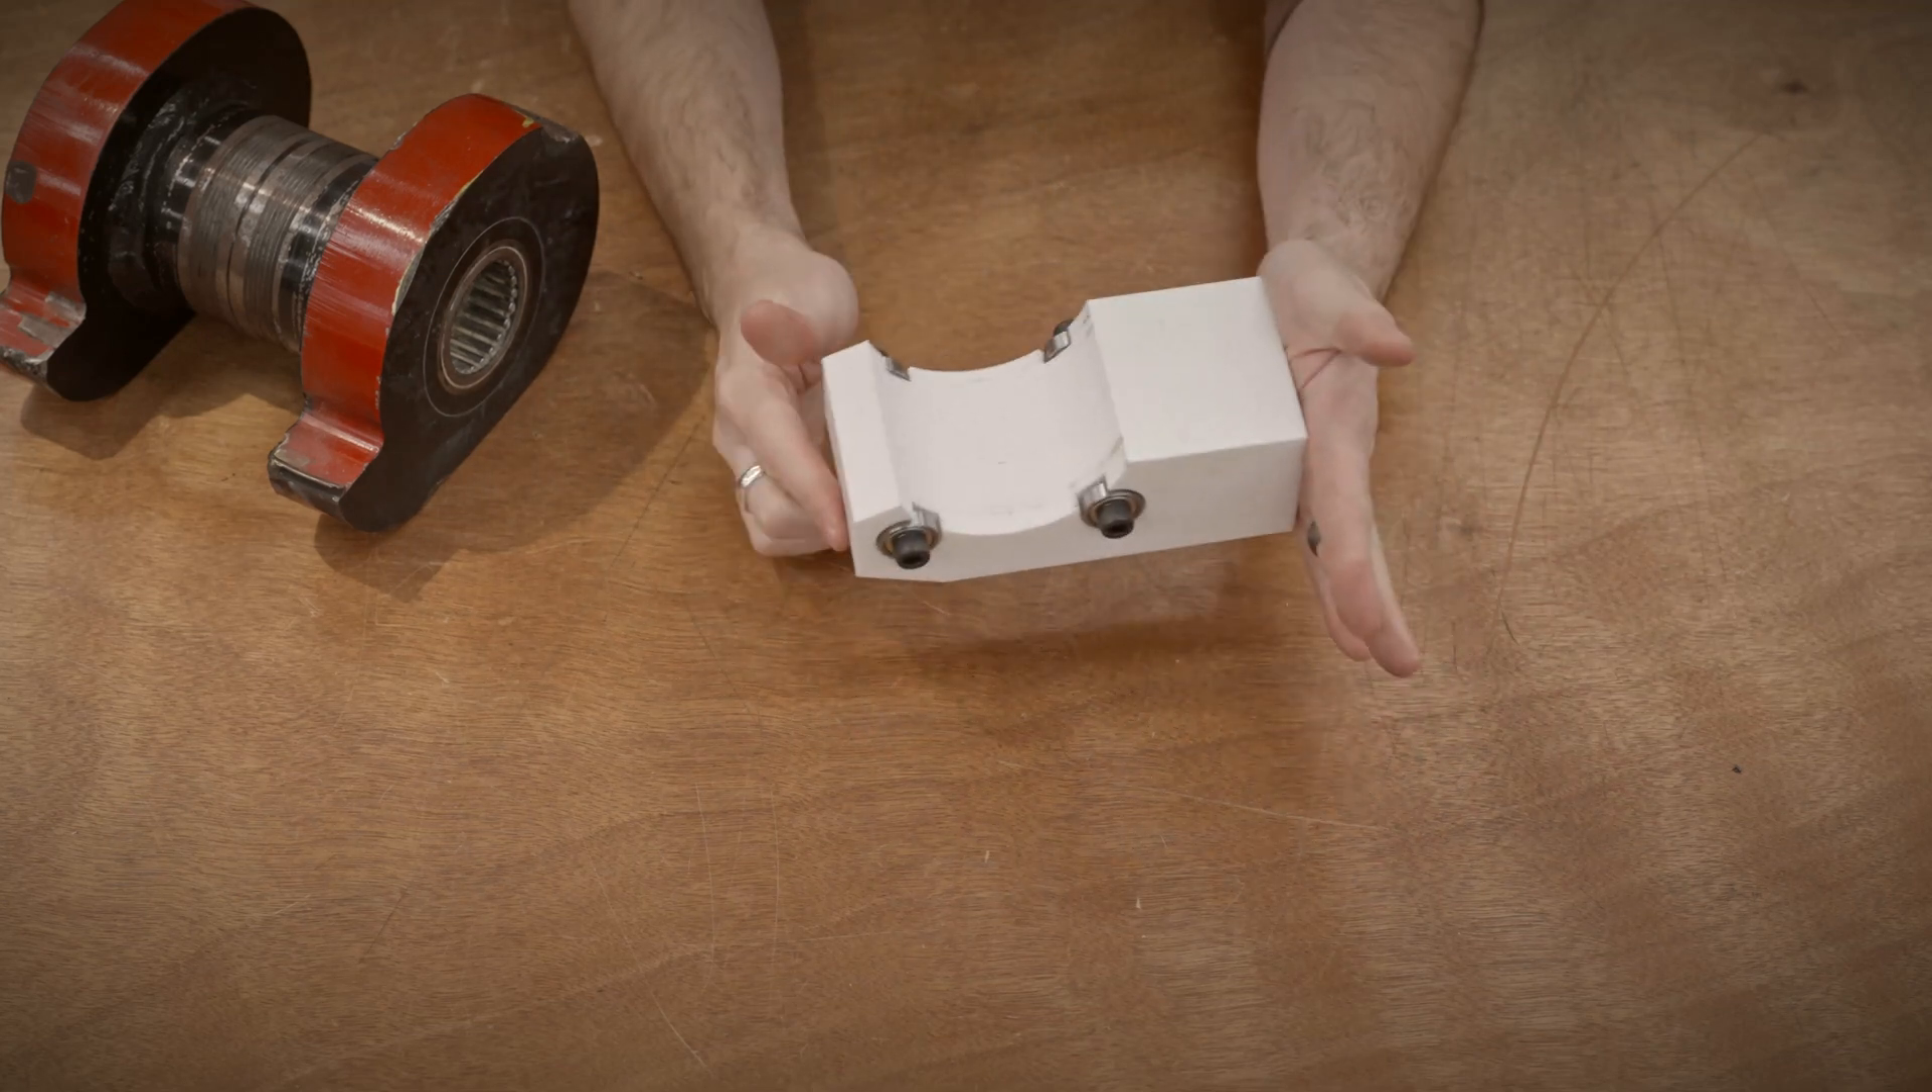You can see I've got some bearings mounted into the side.